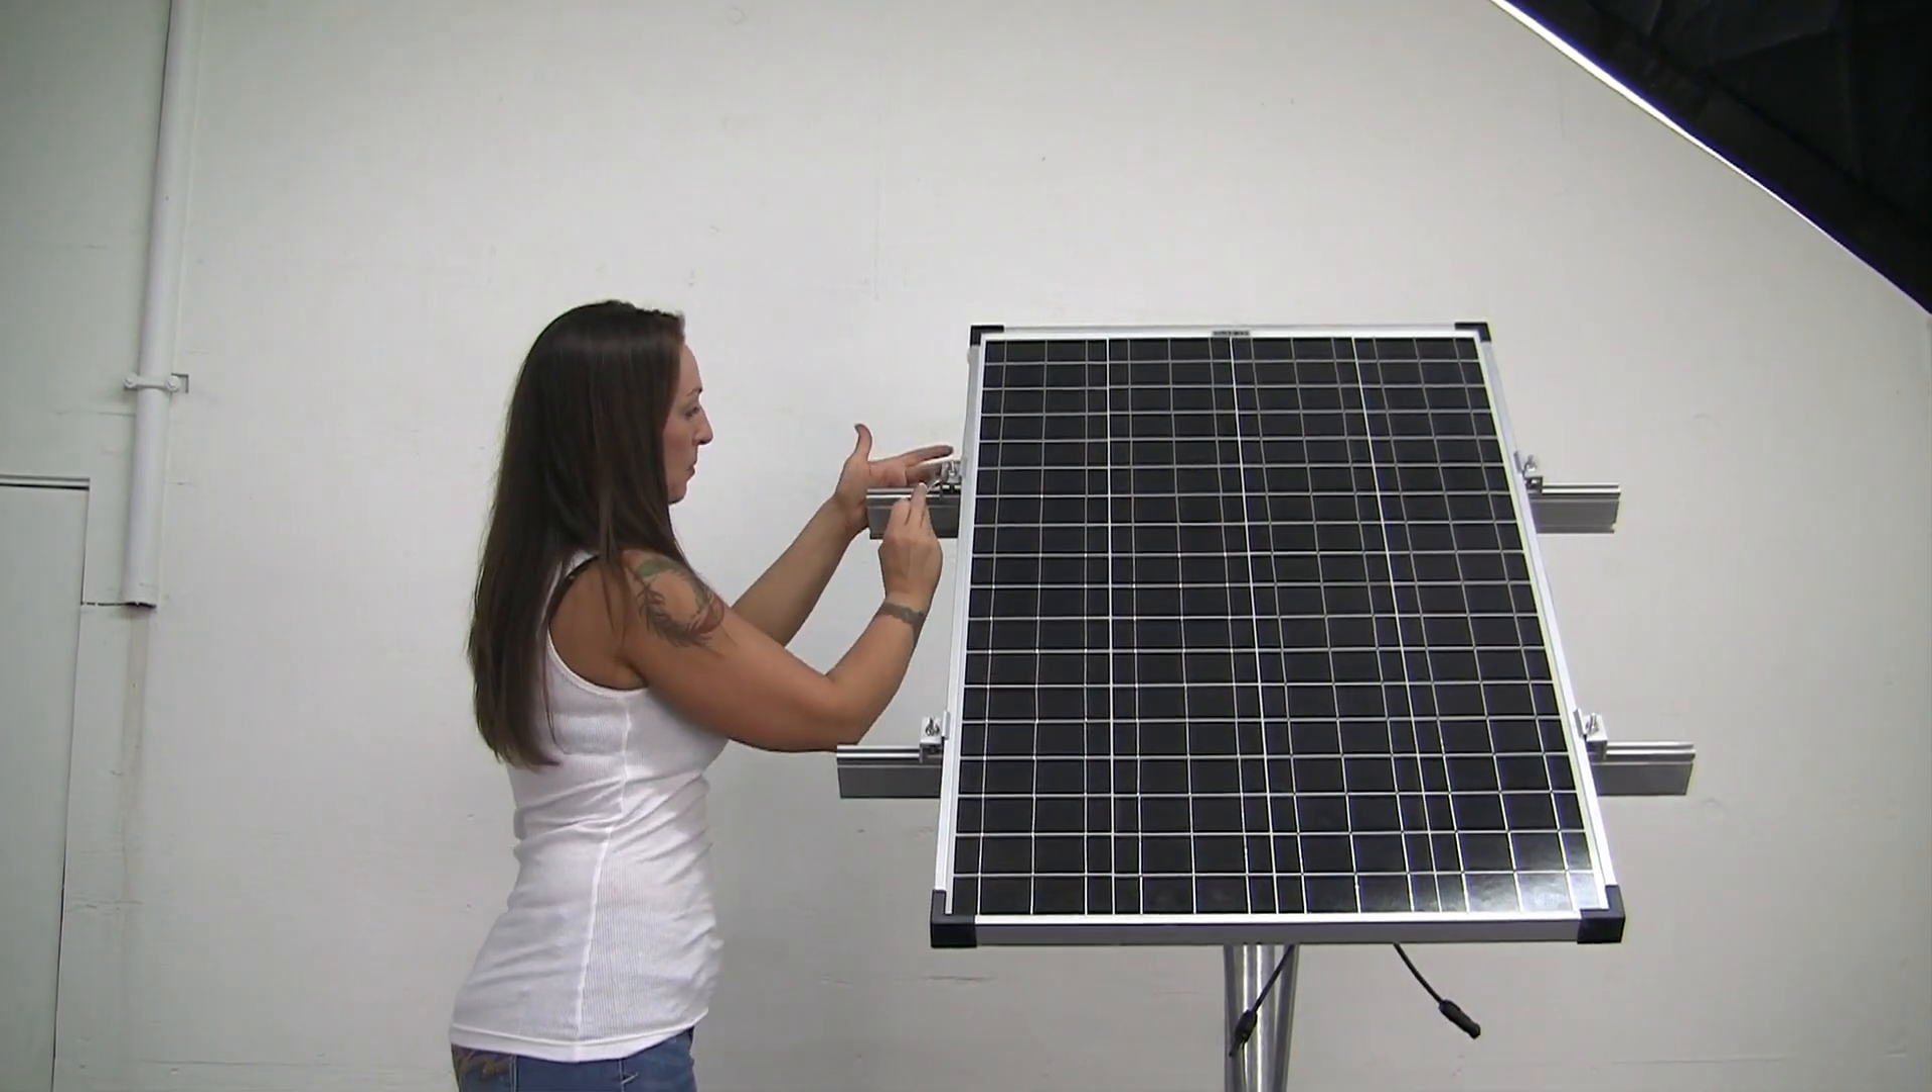Alright, I've got my solar panel up now. Mounted up.